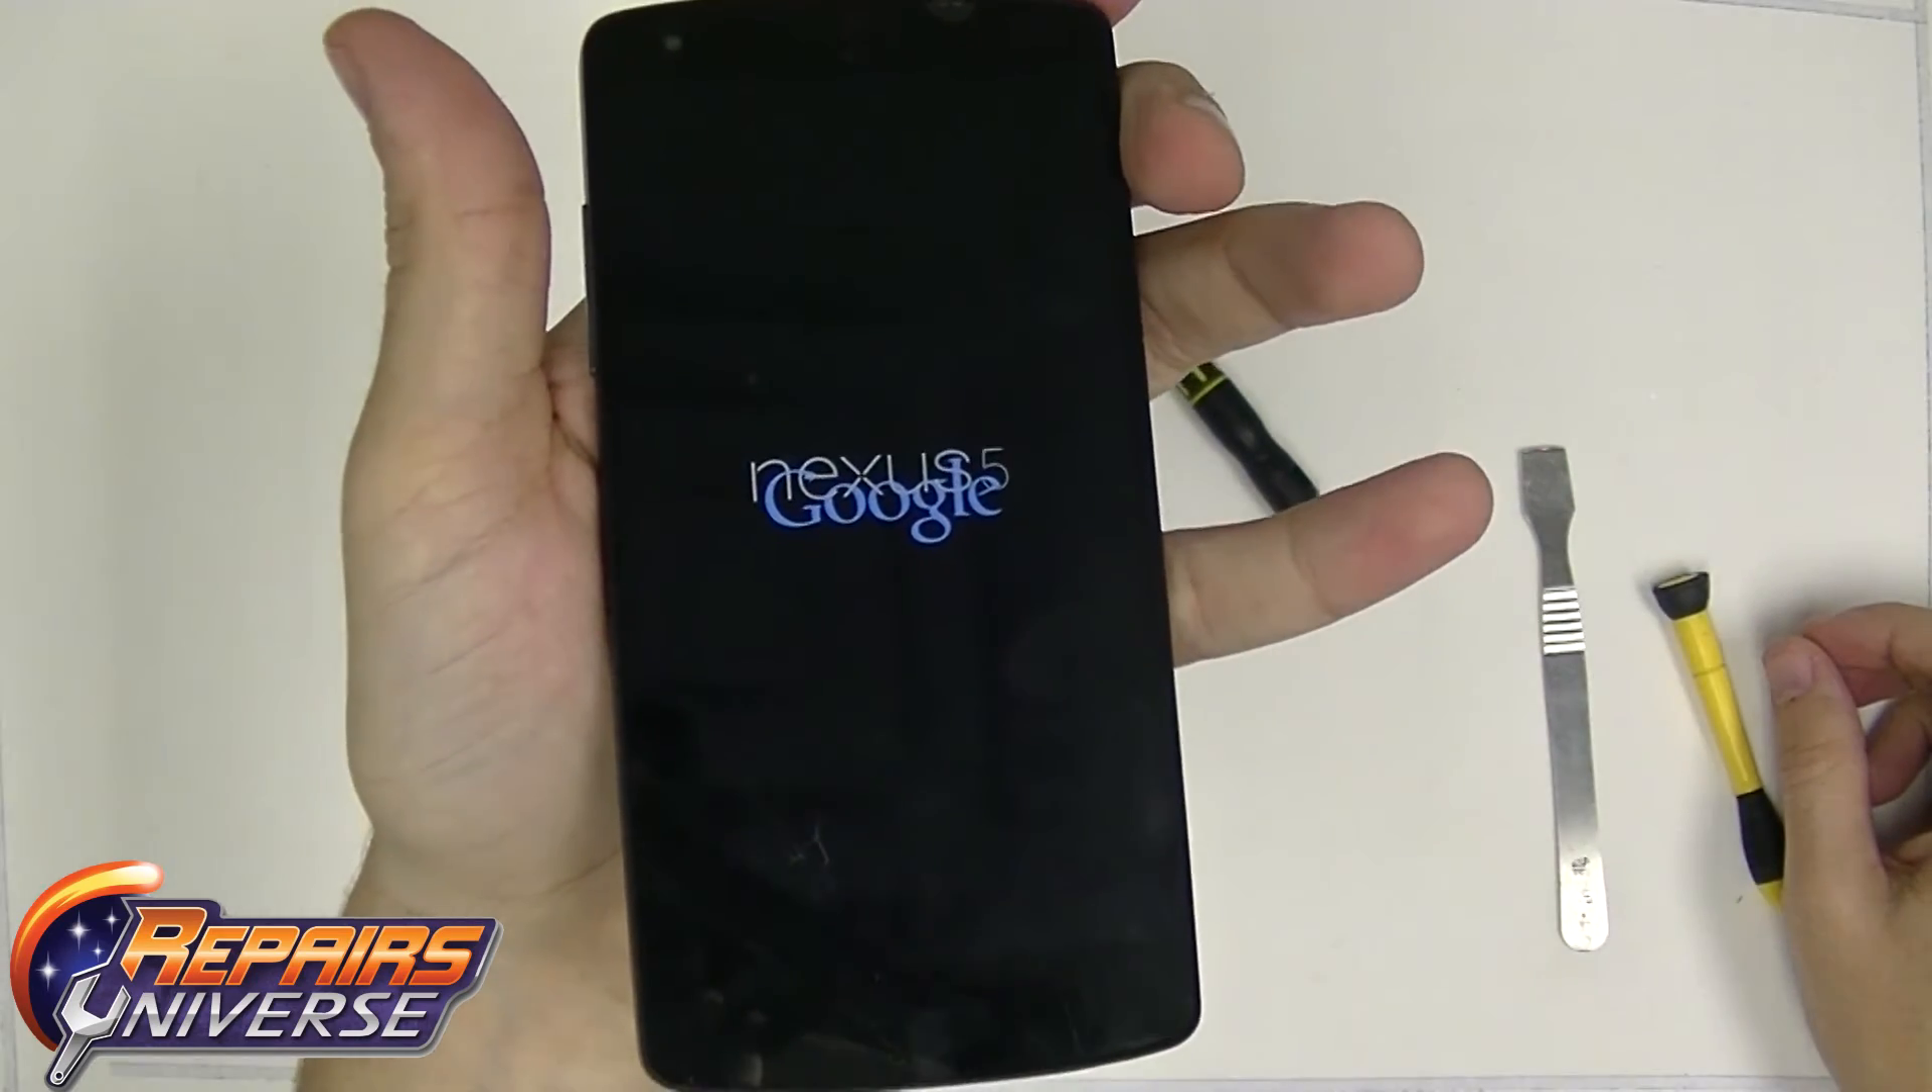And yay, we have now reassembled our Nexus 5. Congratulations.